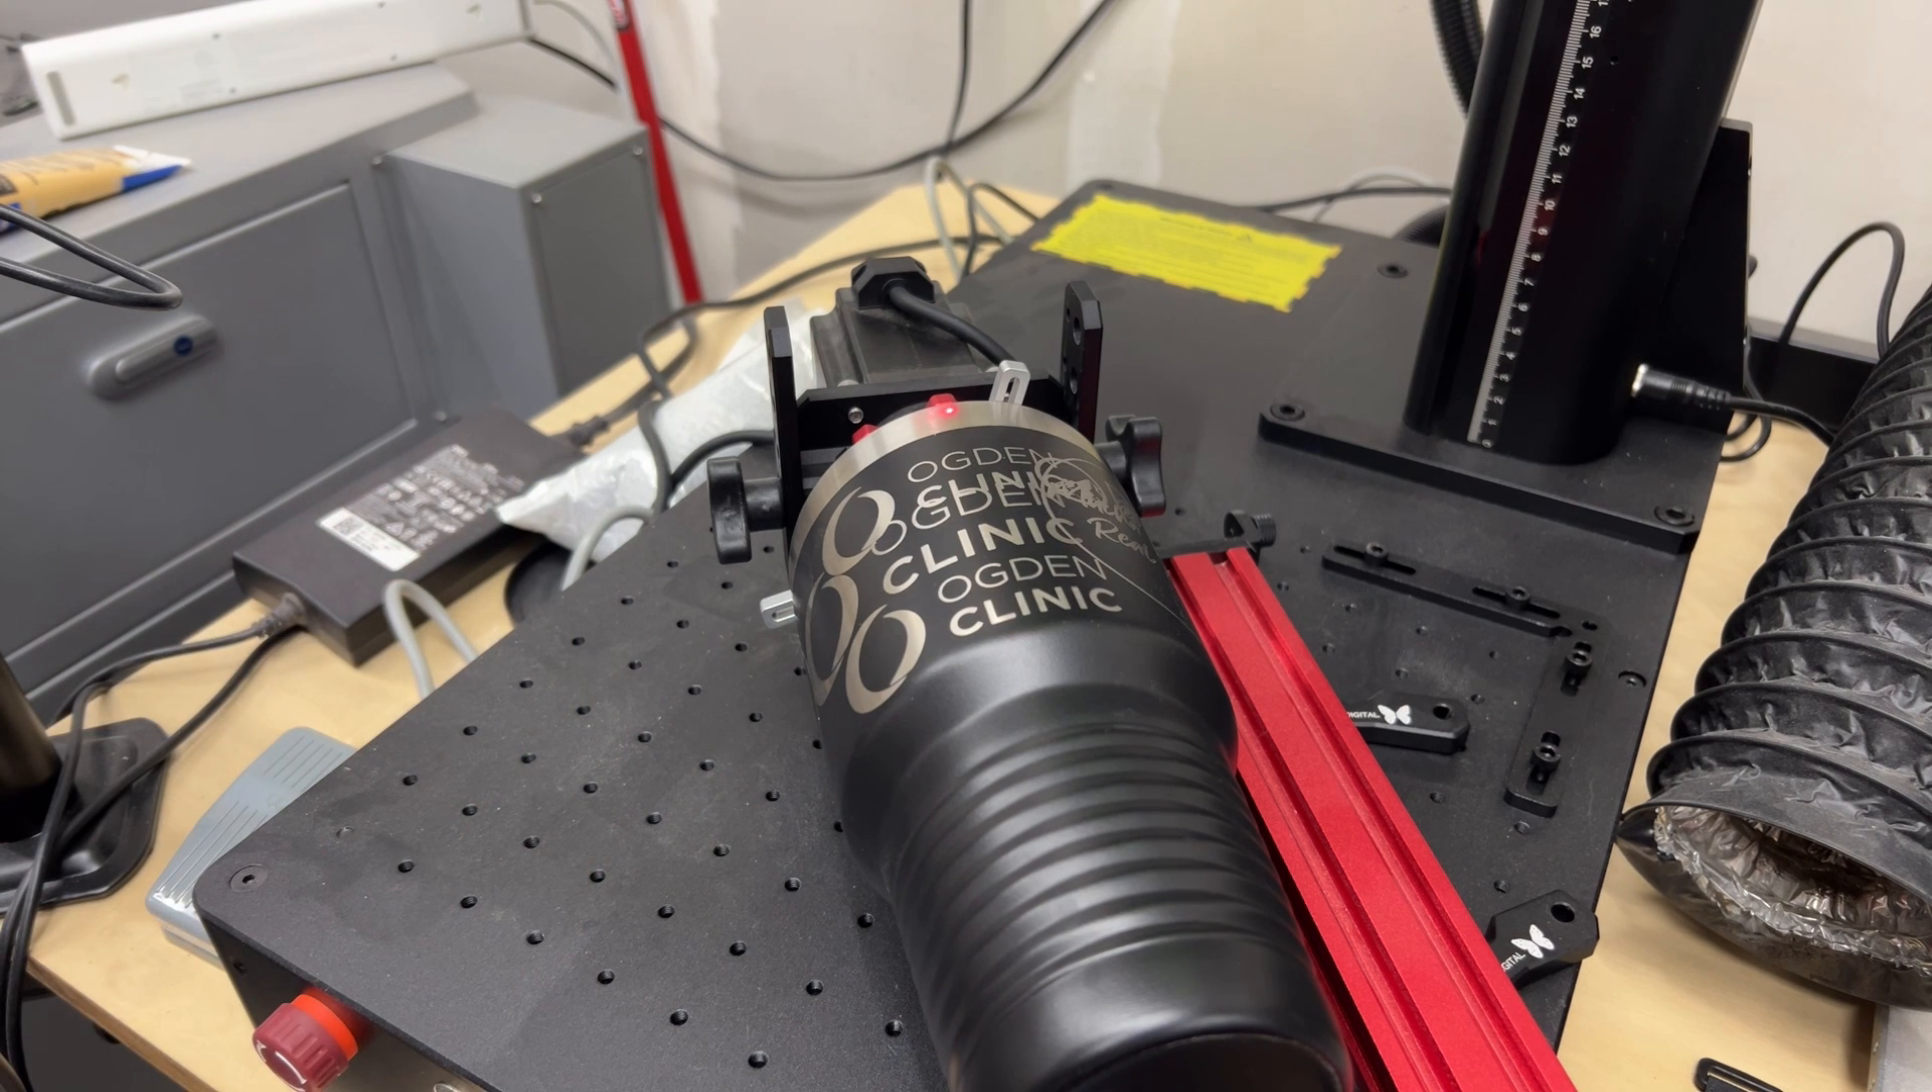So you can see, I have my cup already chucked in here and it is ready to roll.